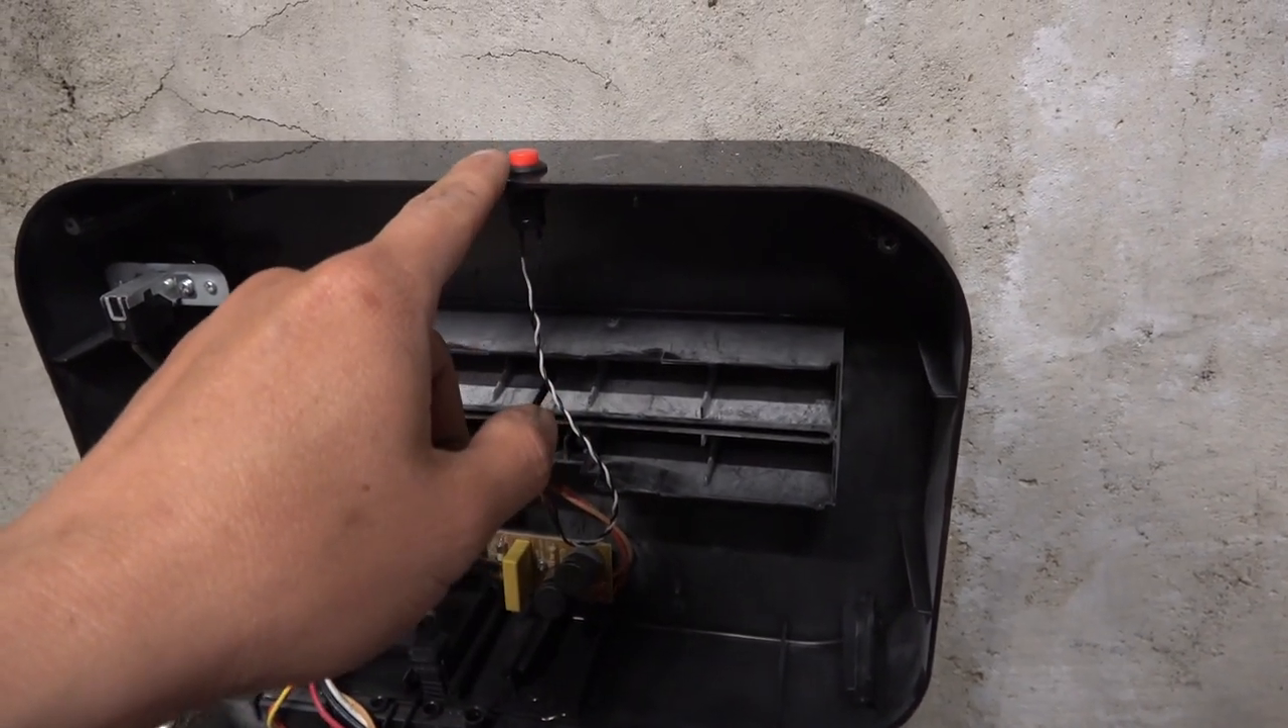For the paper feeder switch, I've extended the wire and connect it to another switch.